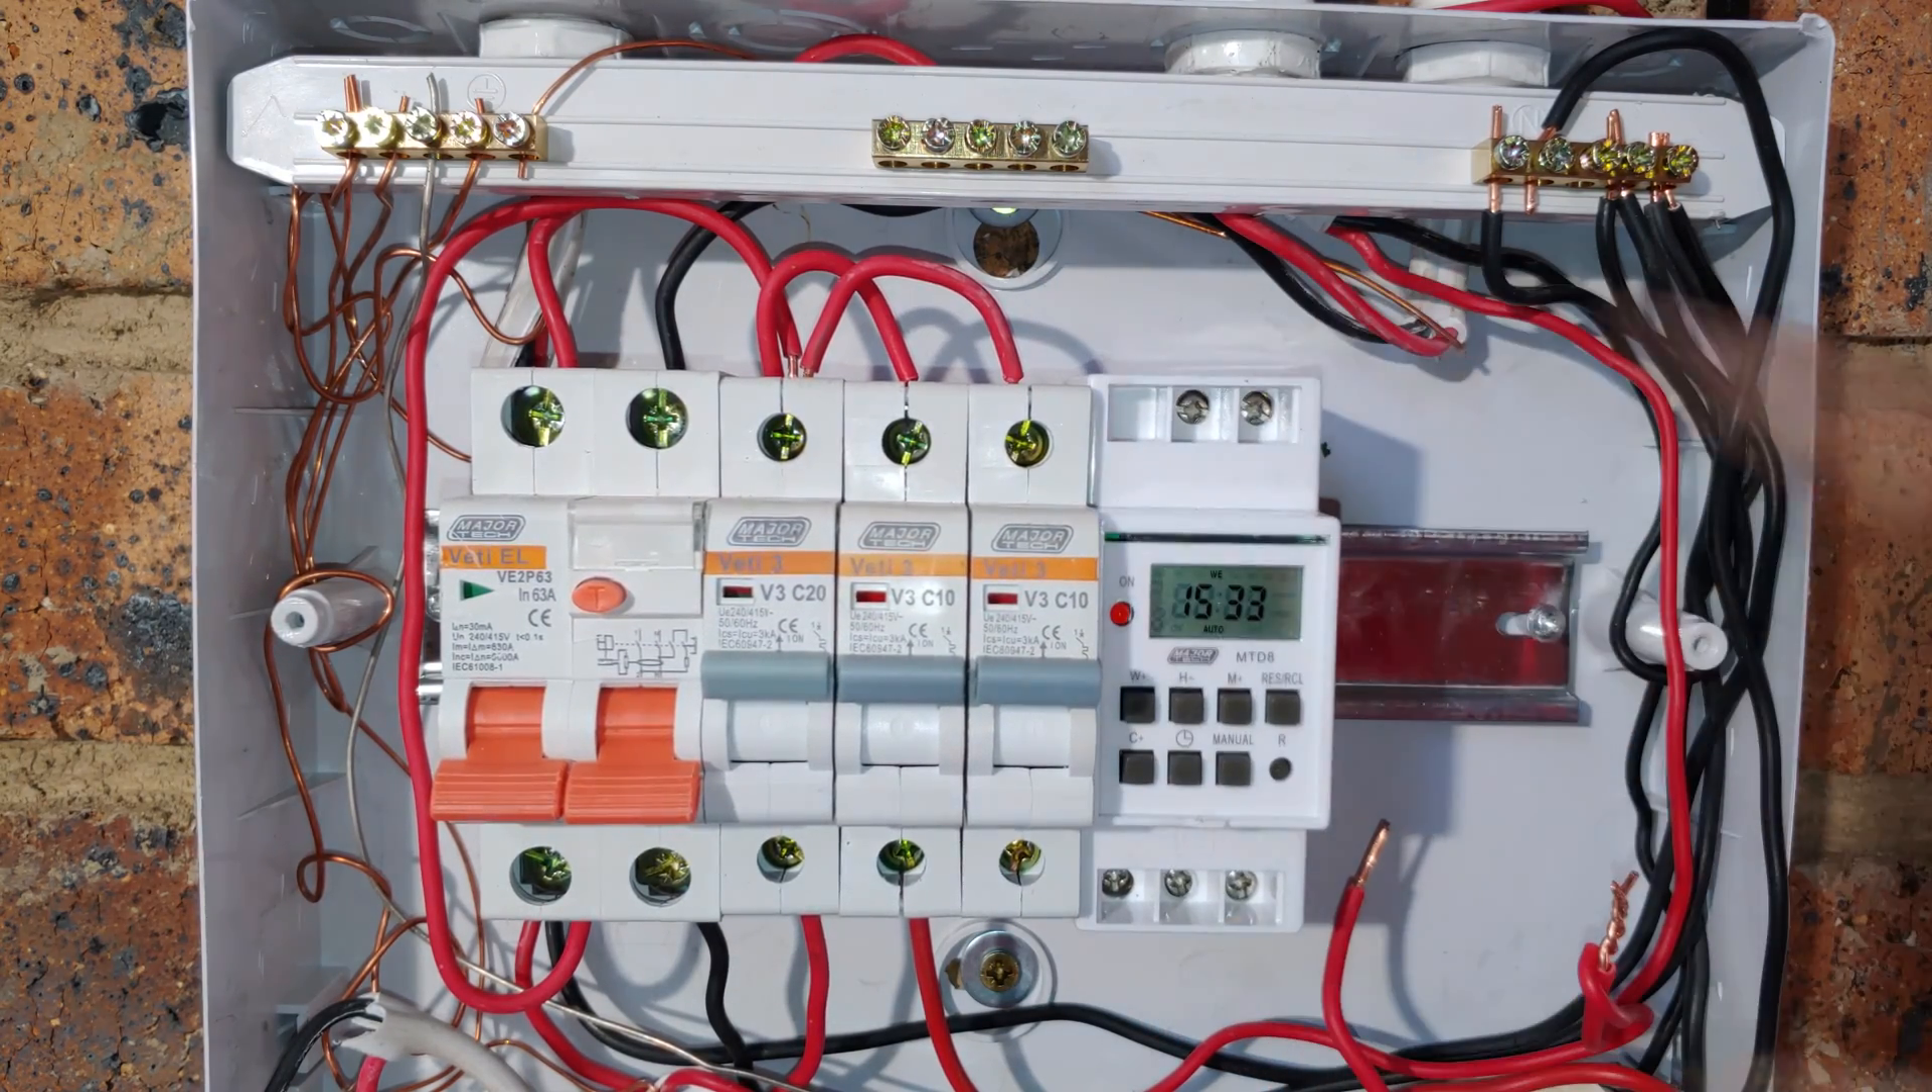The timer is now sitting on the rail.